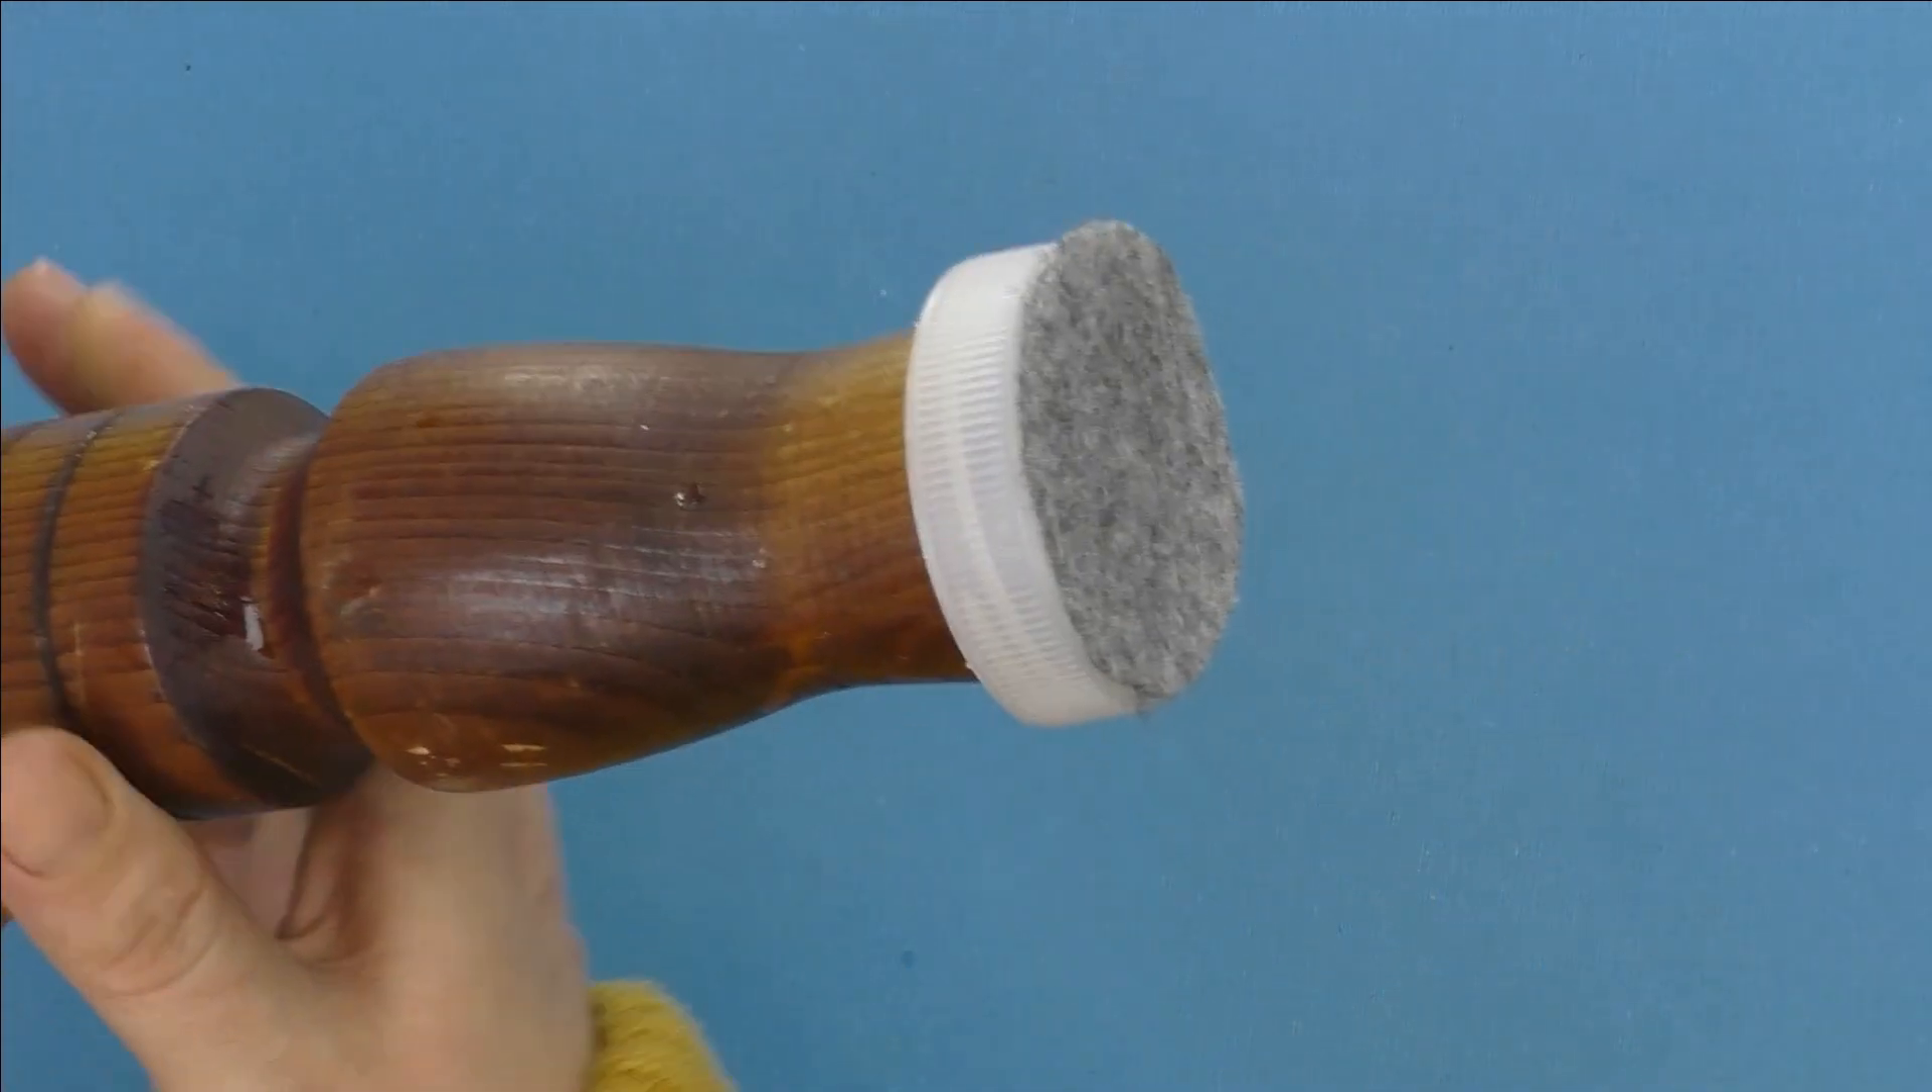Сначала мы приклеили крышку с помощью термоклея к ножке и уже на саму крышку мы приклеили фетр.